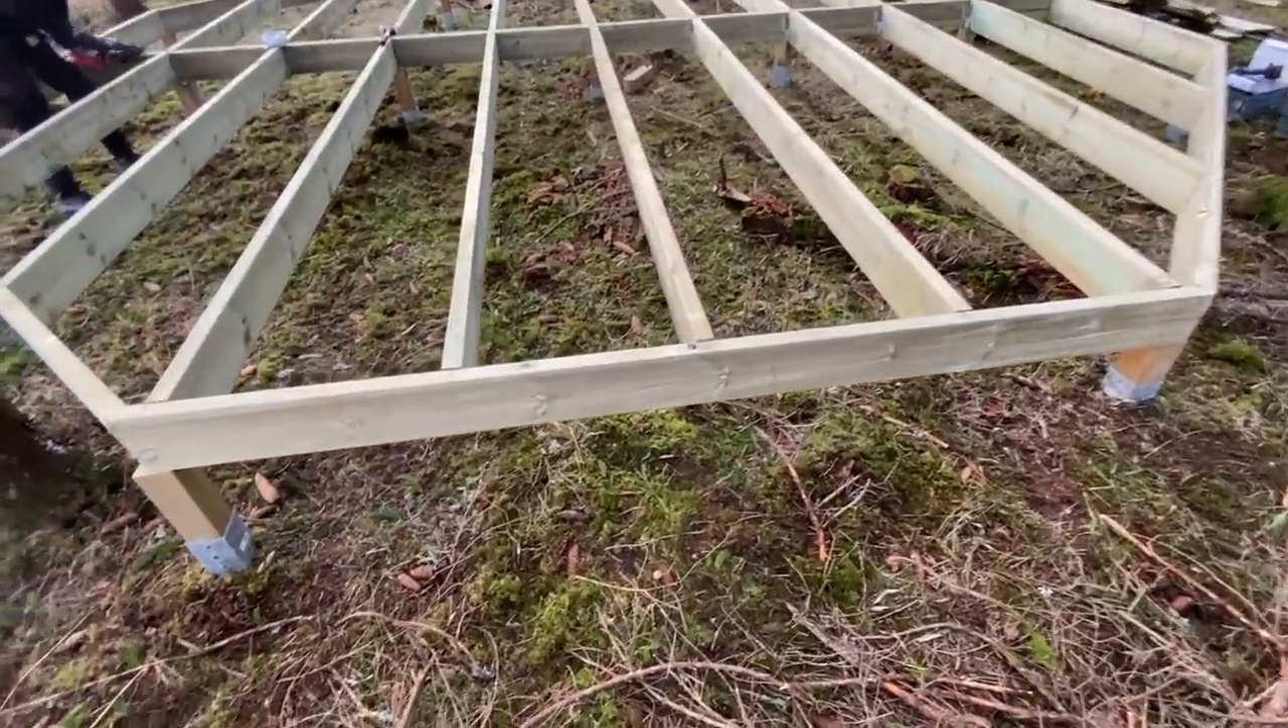Okay okay first platform done for now we've got the cladding to go on but what we've found as we've tightened this all together the corners have just come up perfectly.